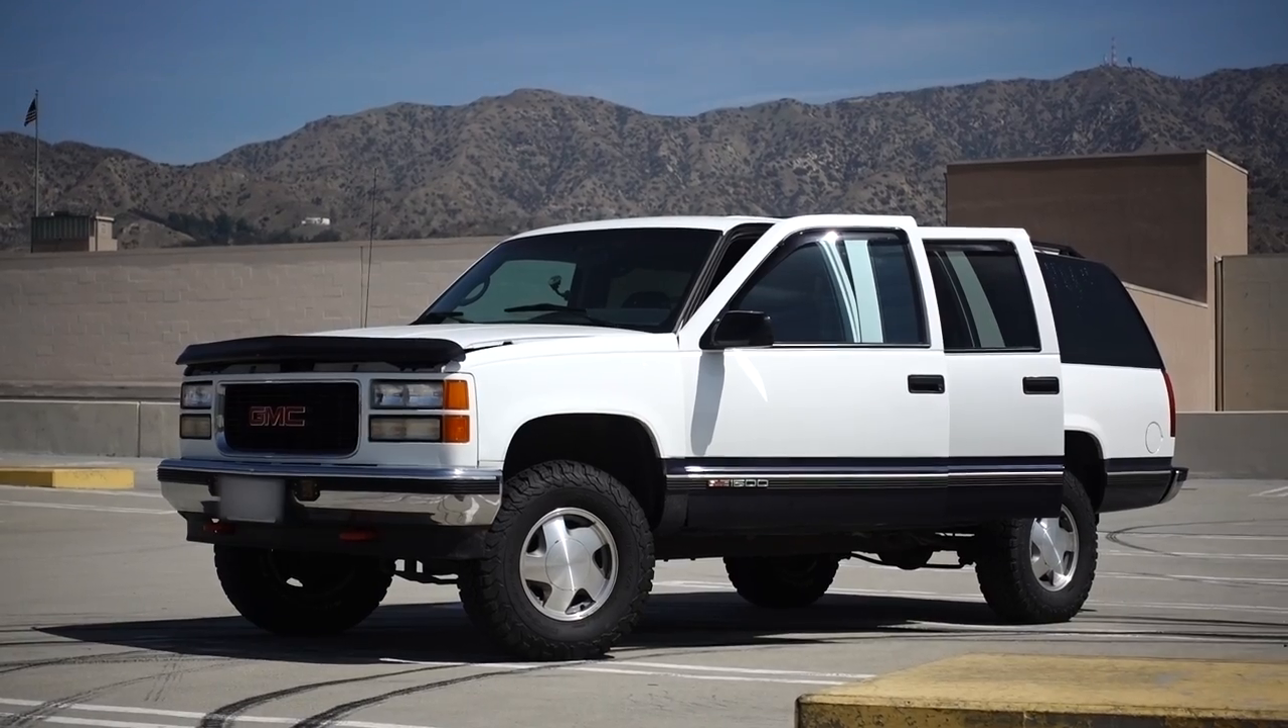You can see here on my 95 suburban i now have a unibrow as well as some window deflectors on all the windows on the doors of course.